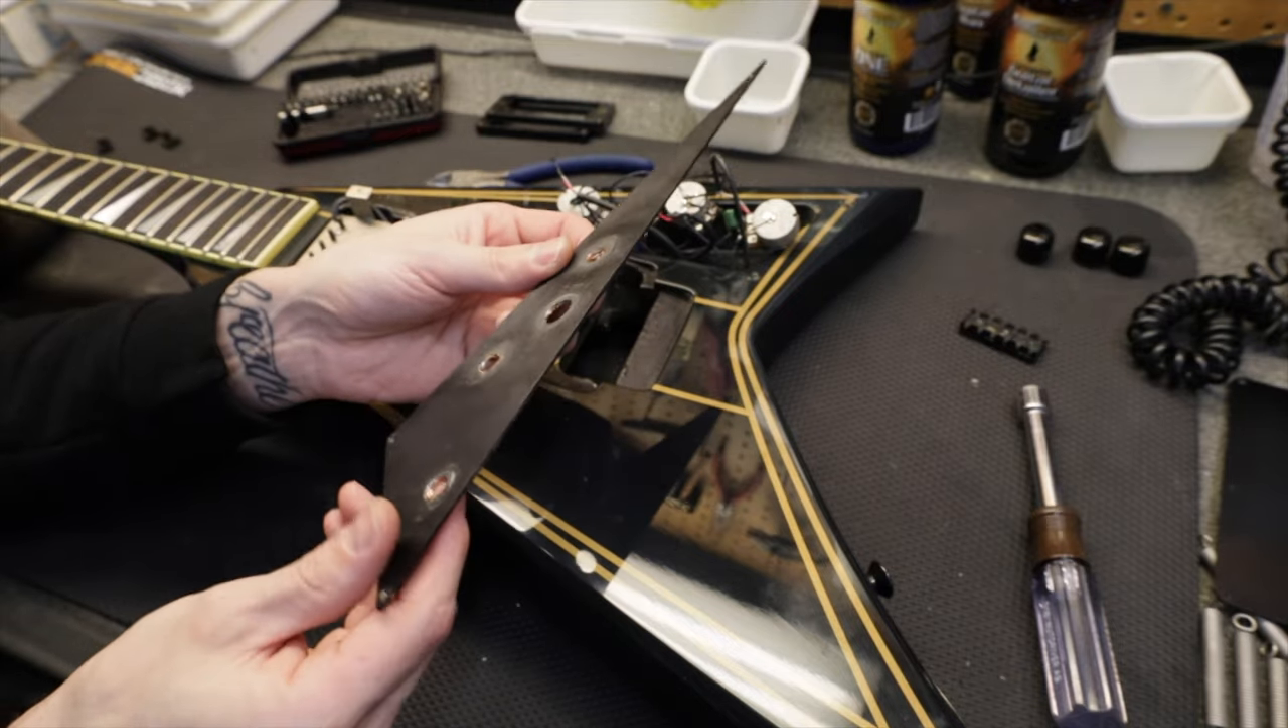All right, so got the control plate off on the back.